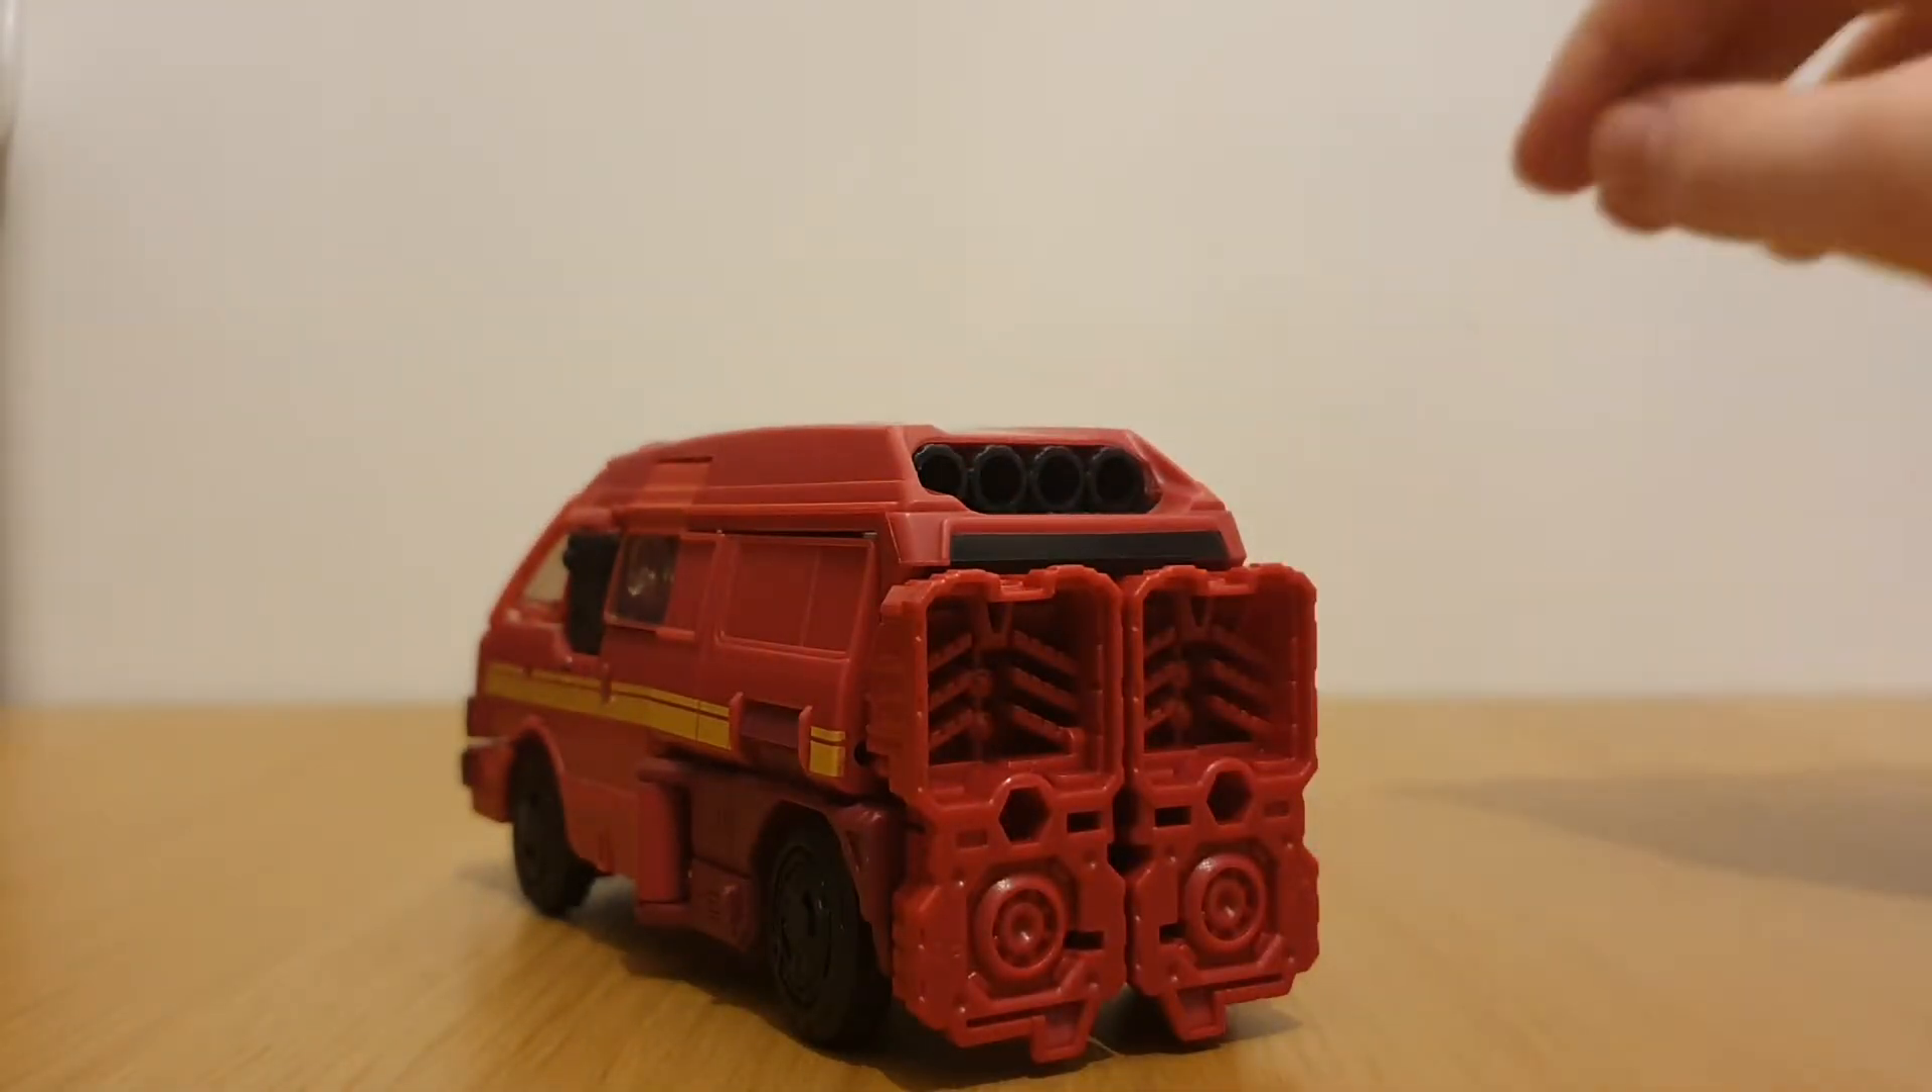They've got the feet just hanging off the back here.